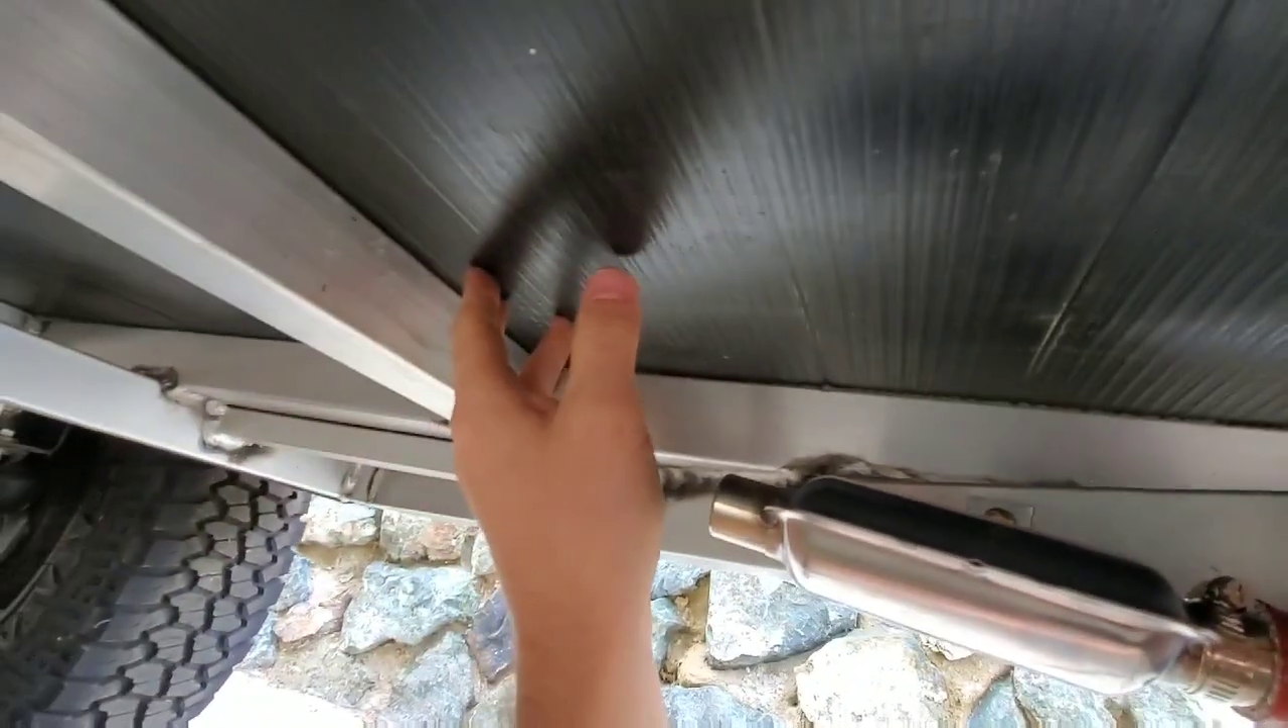Um we've got the exhaust mounted so that's mounted like that.